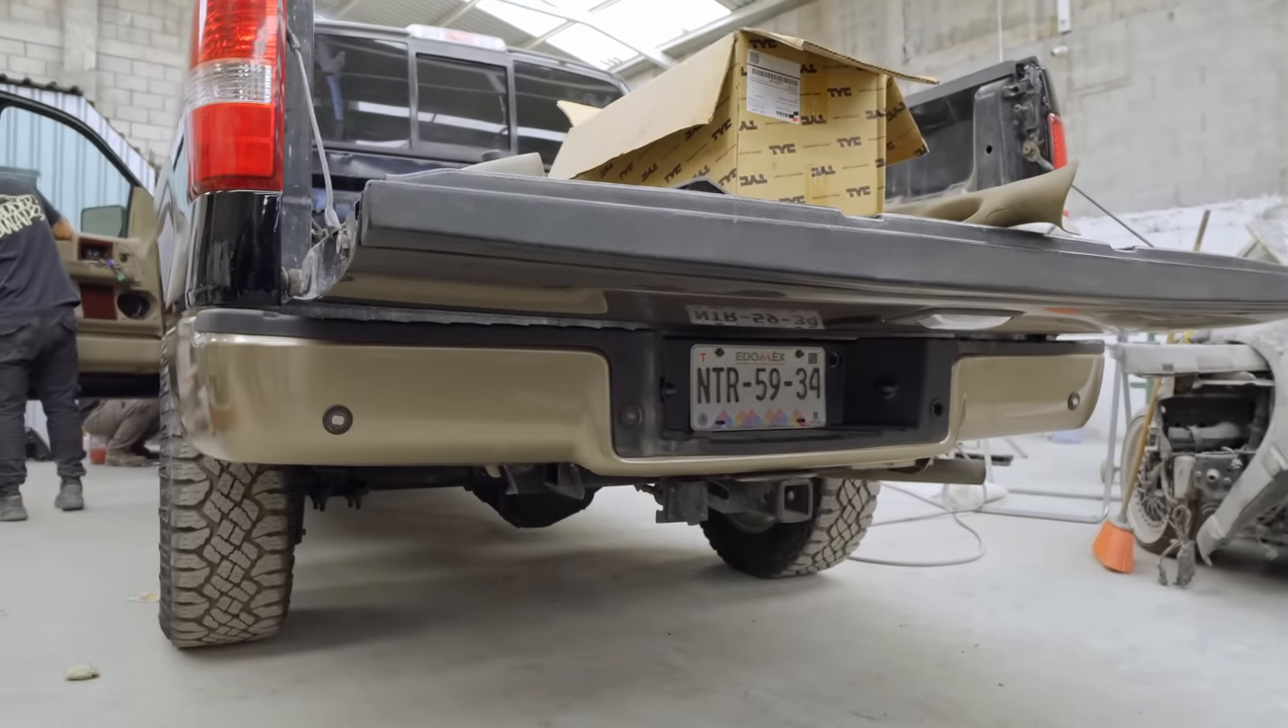Ya instalaron la defensa trasera, ya le pusieron sus sensores, le pusieron la defensa.